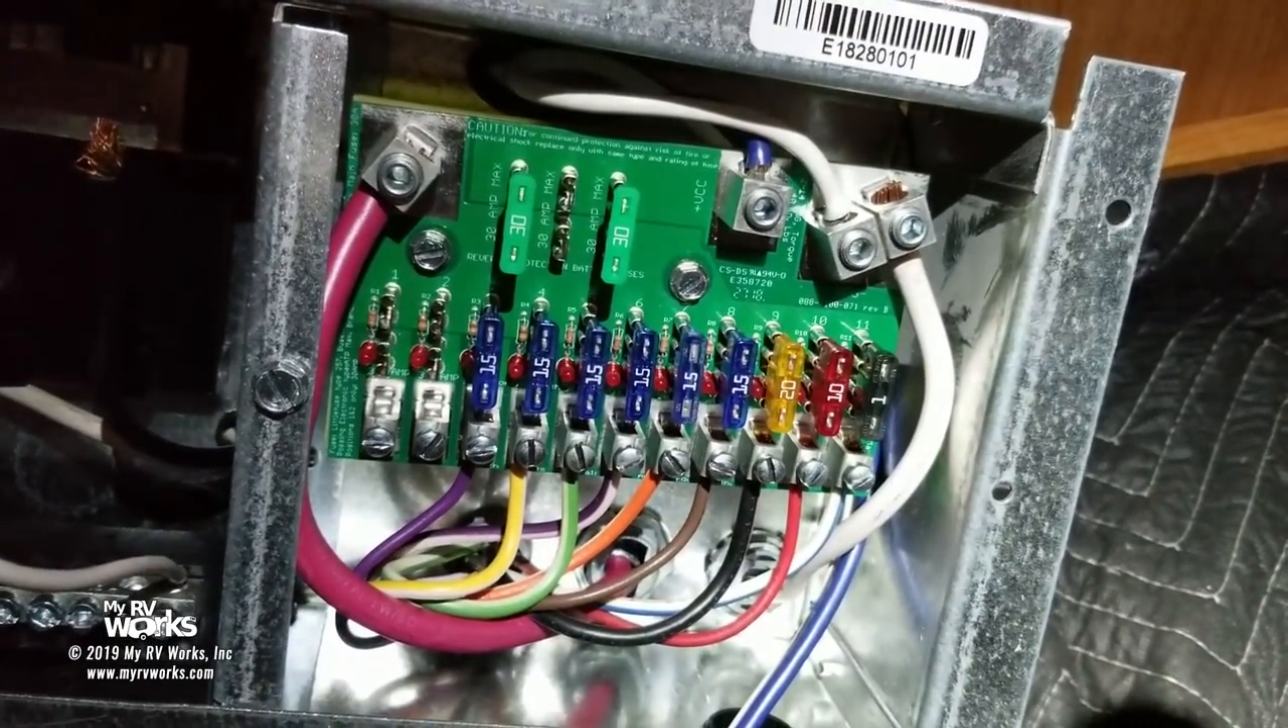Okay we got light back in the room and that is because uh we've got all of our dc reconnected we've got all our fuses where they go.